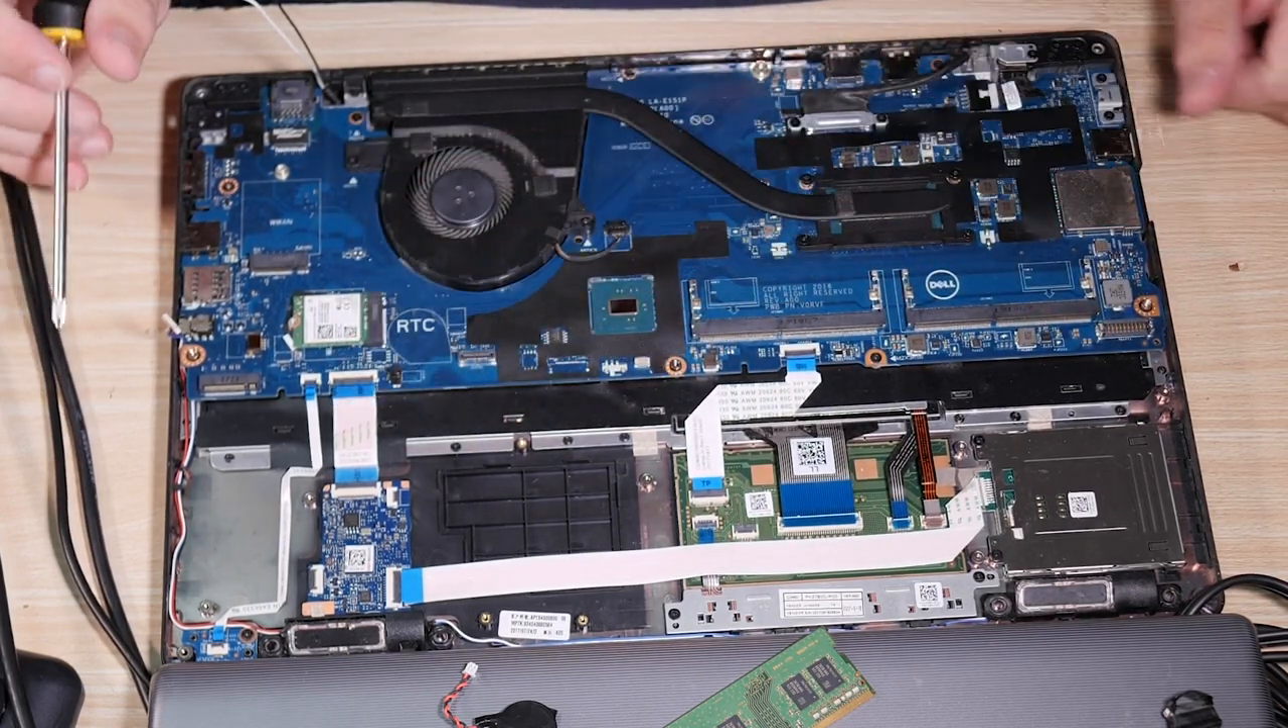So, now our CPU fan is mounted. Um, these major cables are also mounted.